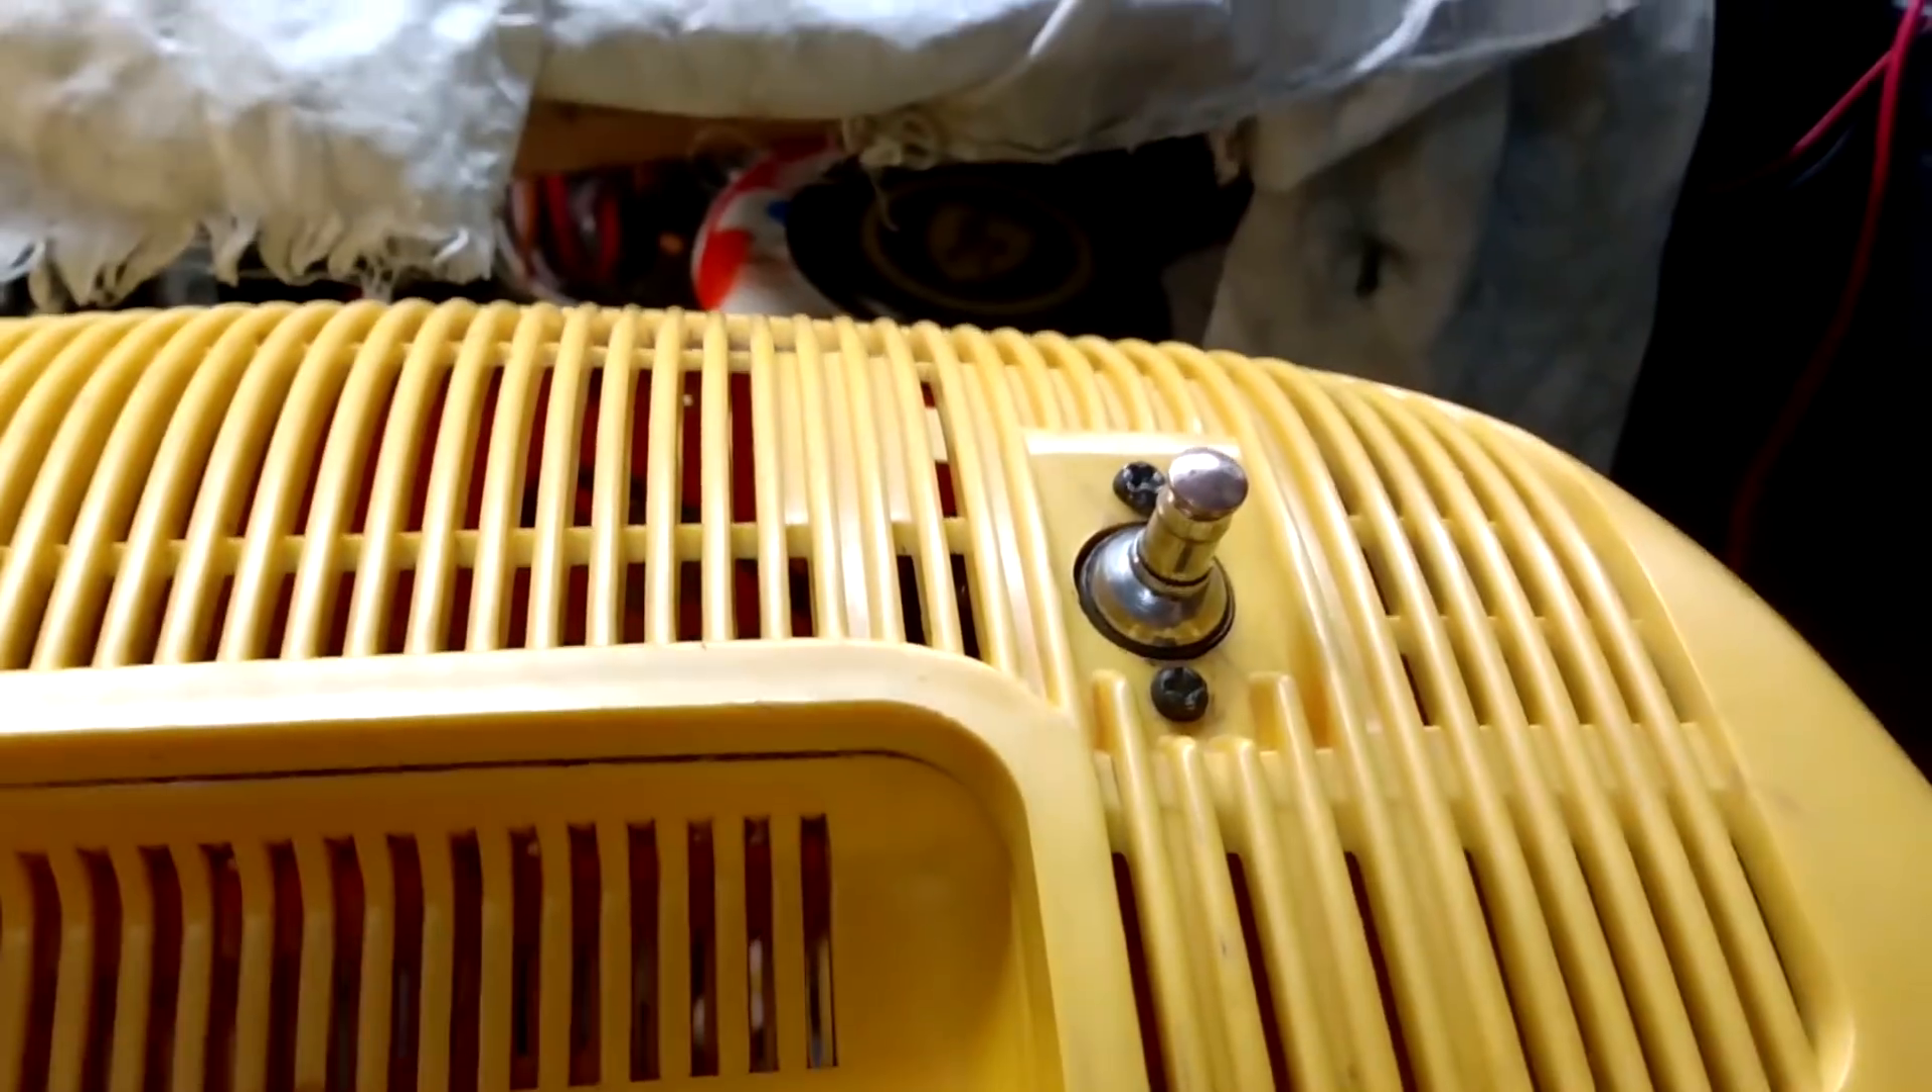Aqui está nossa antena Já montada de volta.